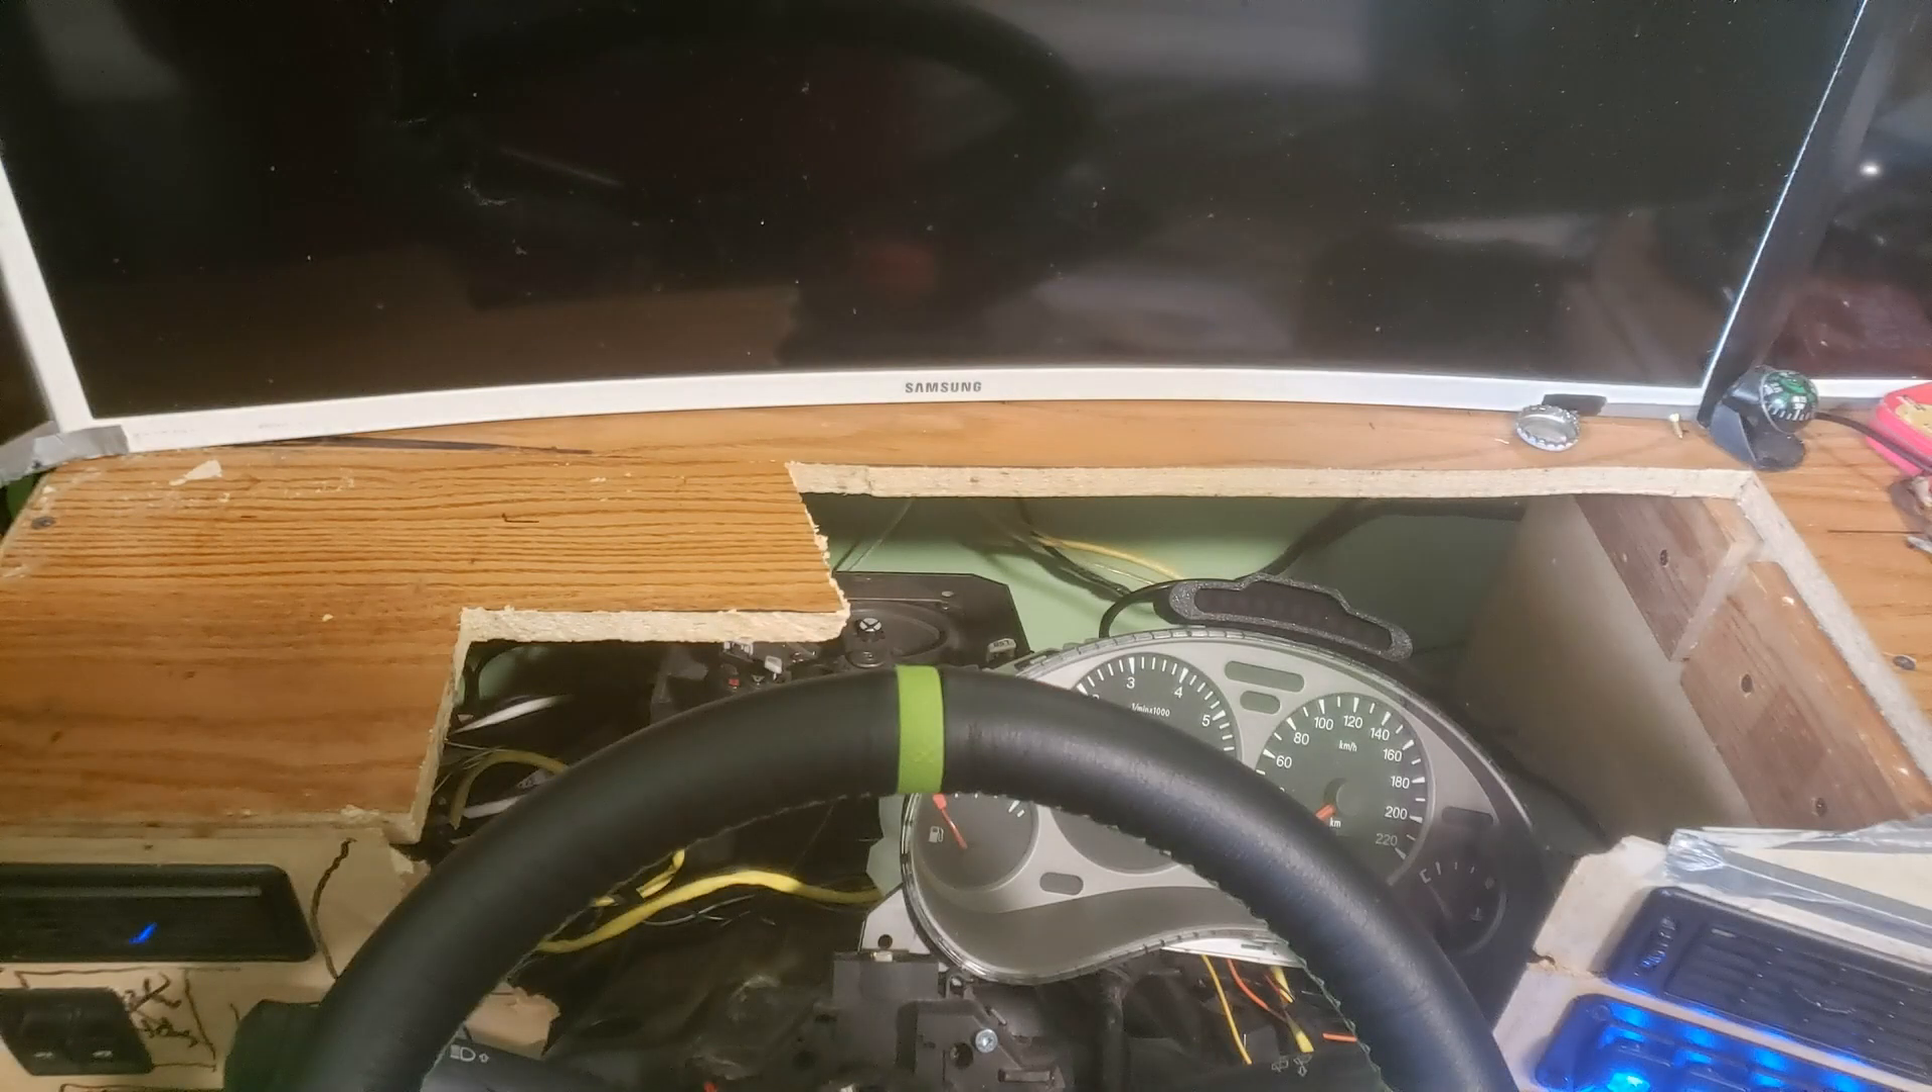As we can see from the pictures, I've got a big hole in the dash and there's a nice little instrument cluster sitting in there.